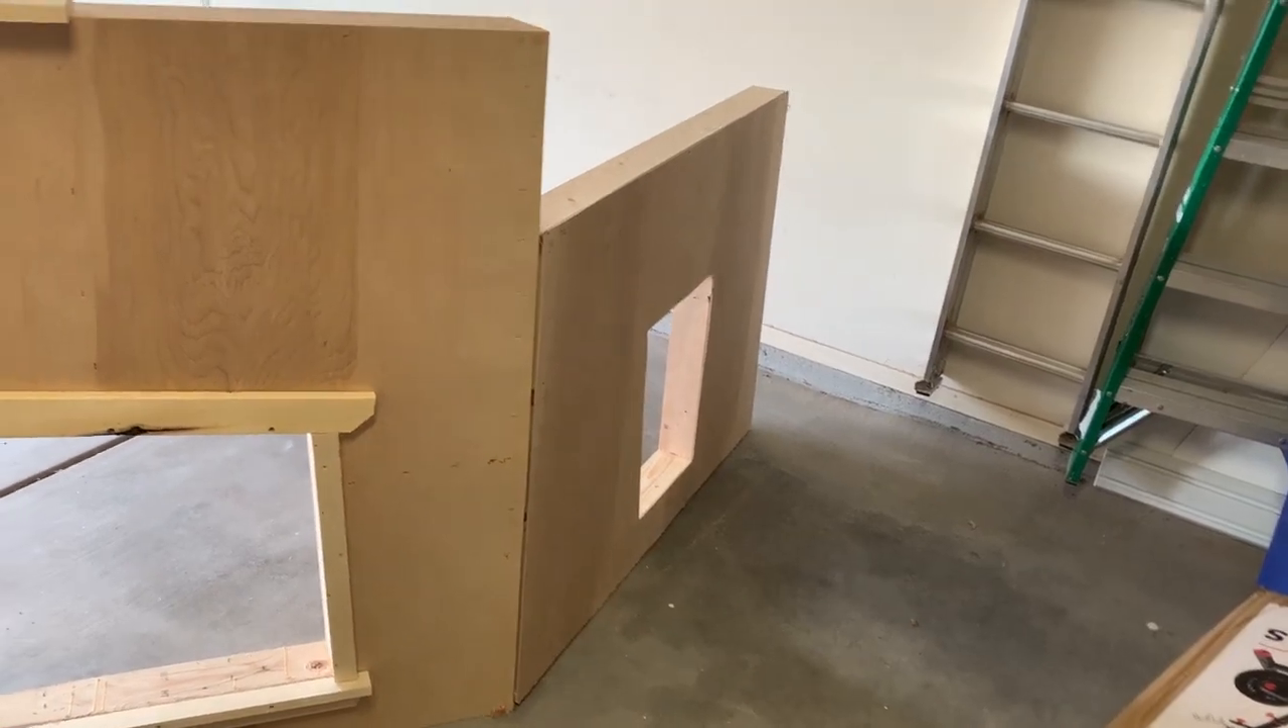All right, so we've got the second story flats all framed and skinned.